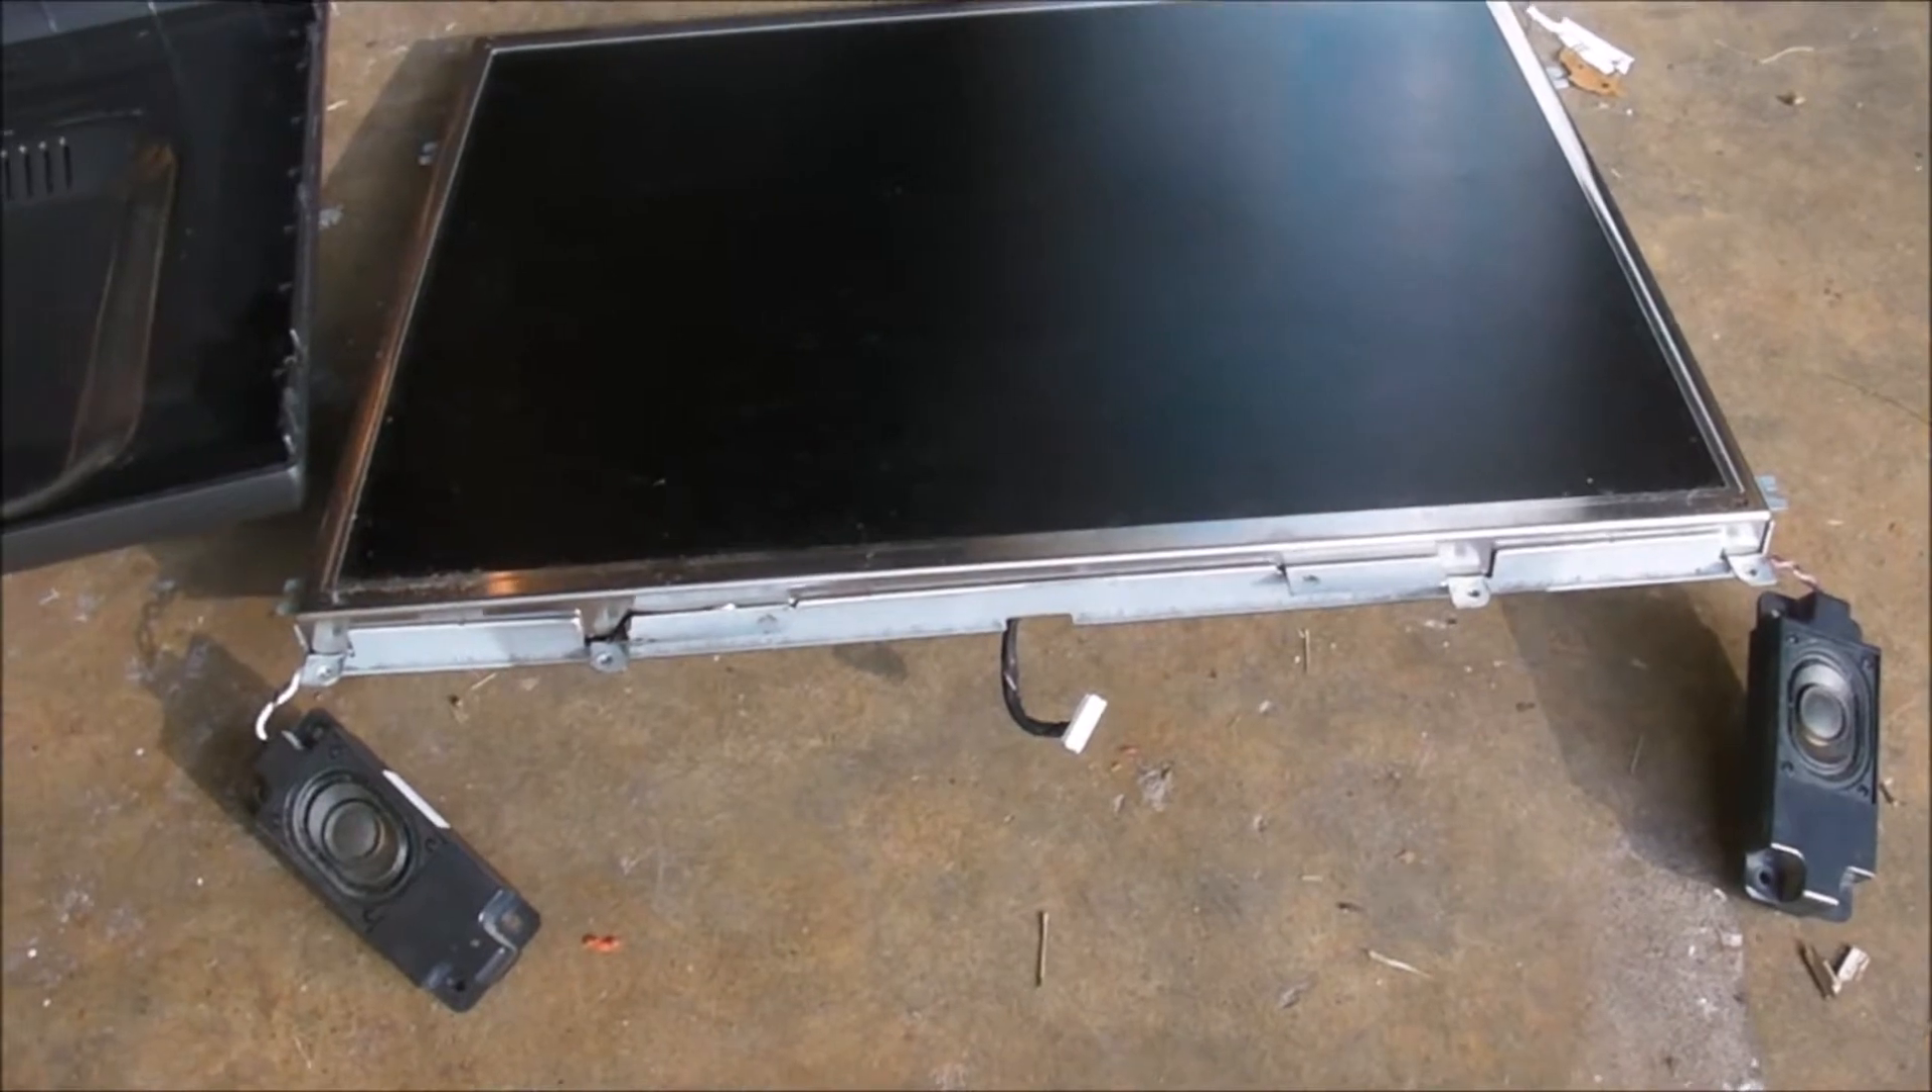Okay, so there we go, we've got the screen and the speakers out of the case, which is out of the top.